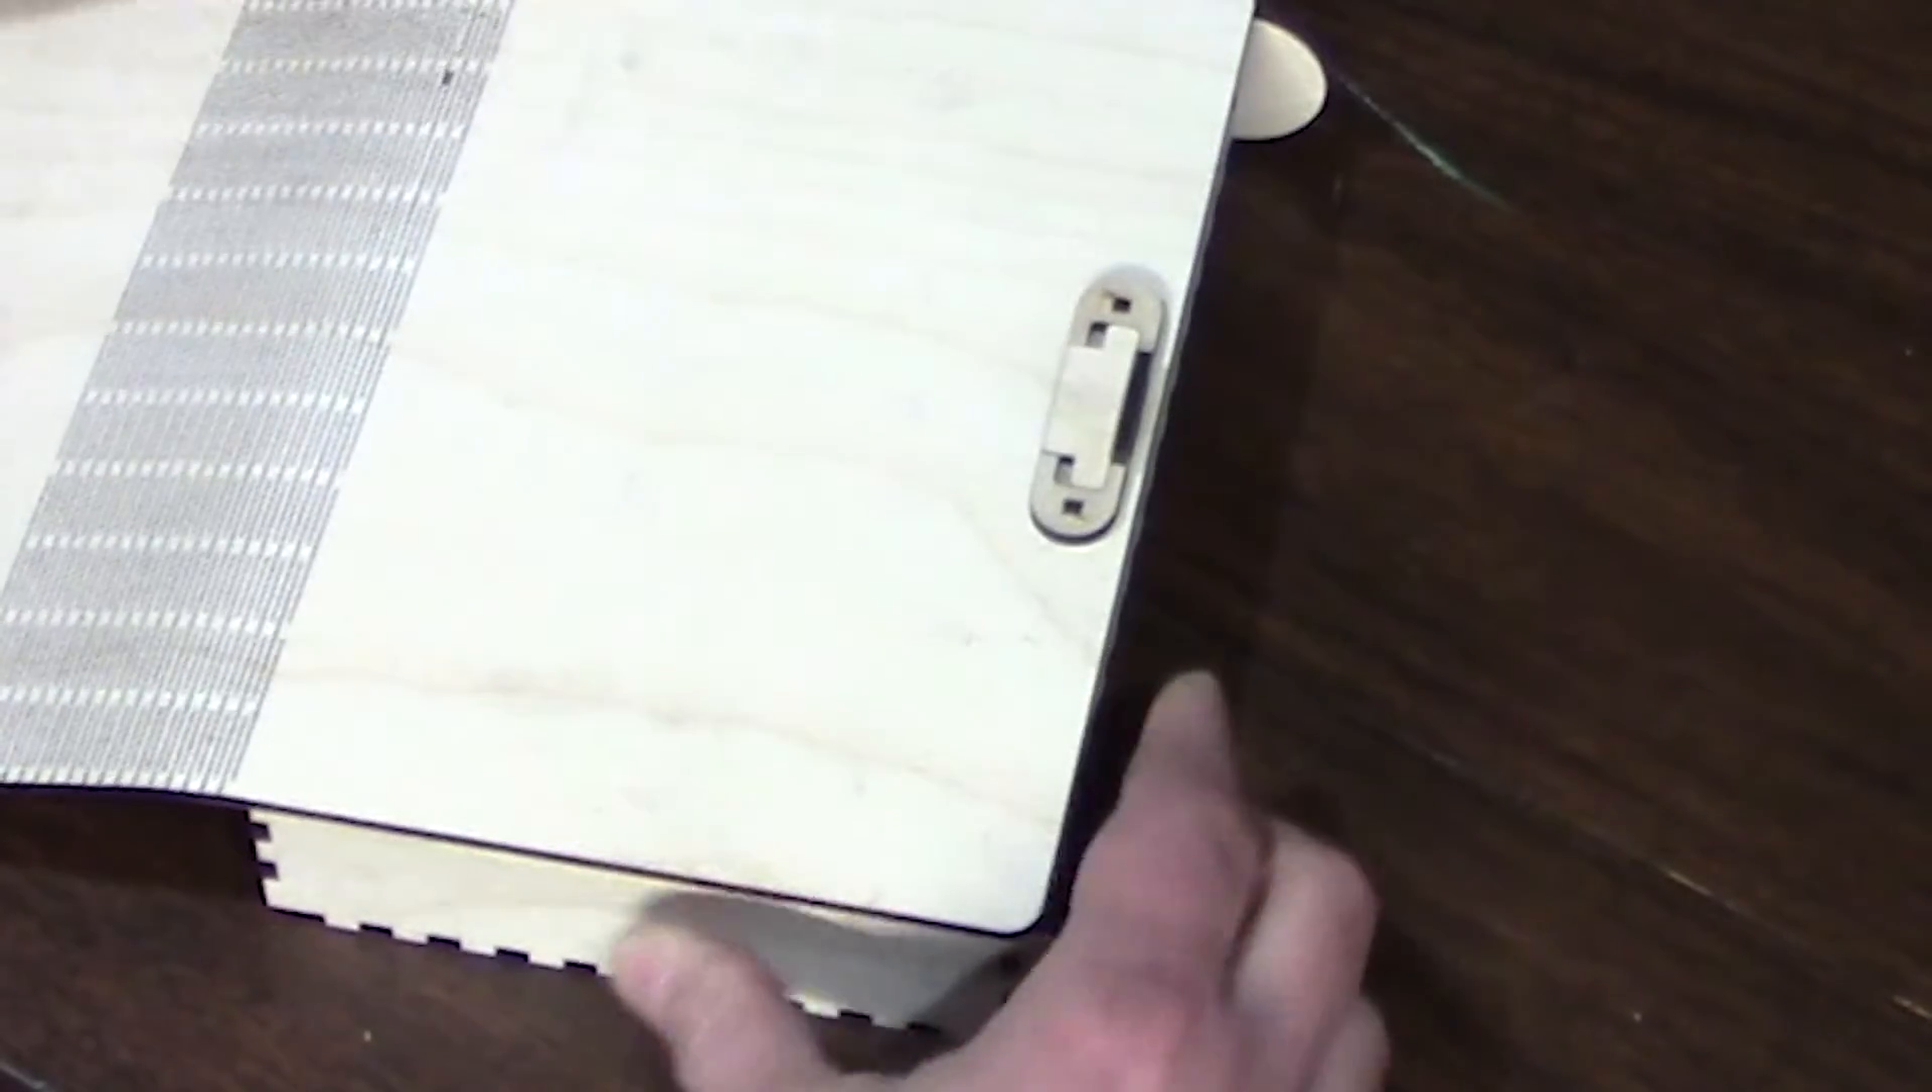So our little locking tab comes through this slot if i can get this lined up correctly like so and then our locking tab just slides in just like that now these pieces are nice and stuck together.